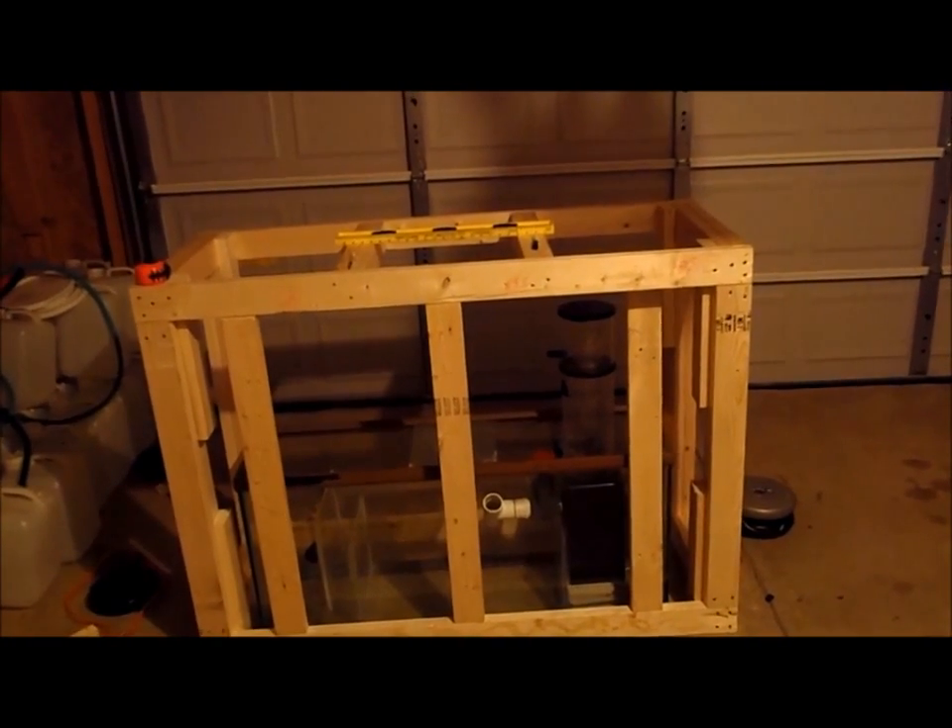And, I went ahead and put the top of the frame on top of the legs.